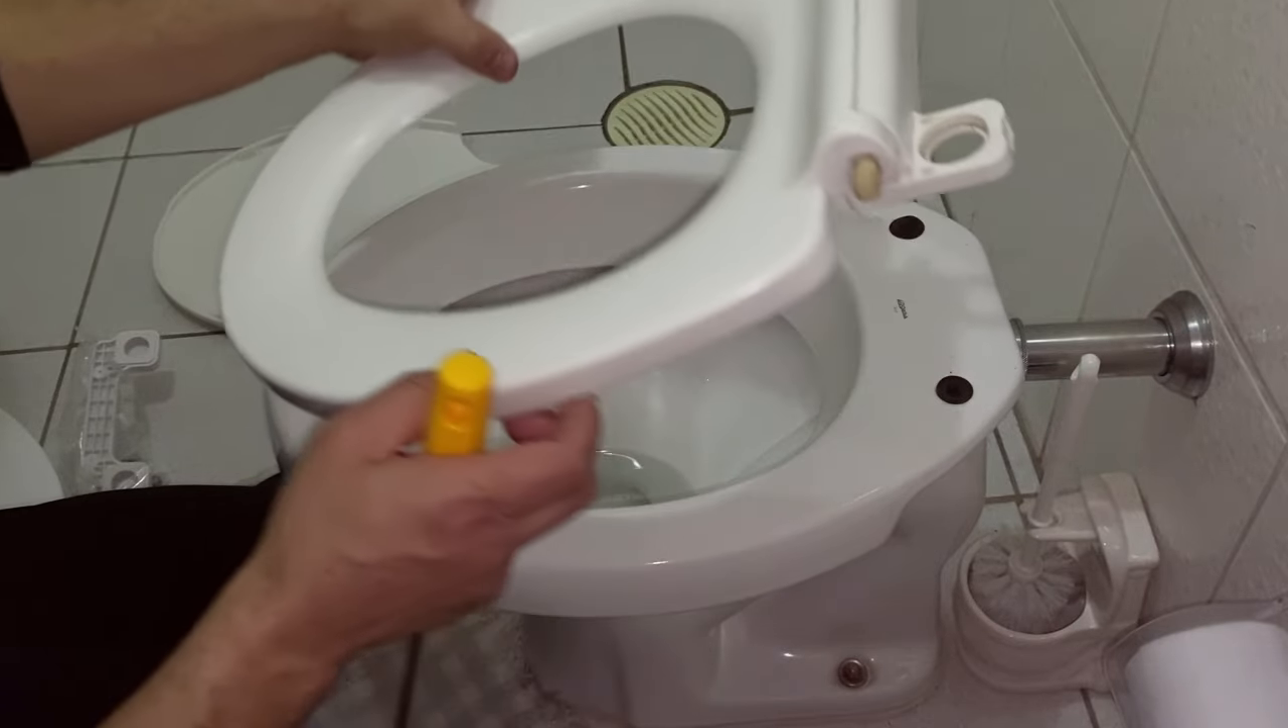E aqui, pronto. Tá solto aí a tampa do vaso.